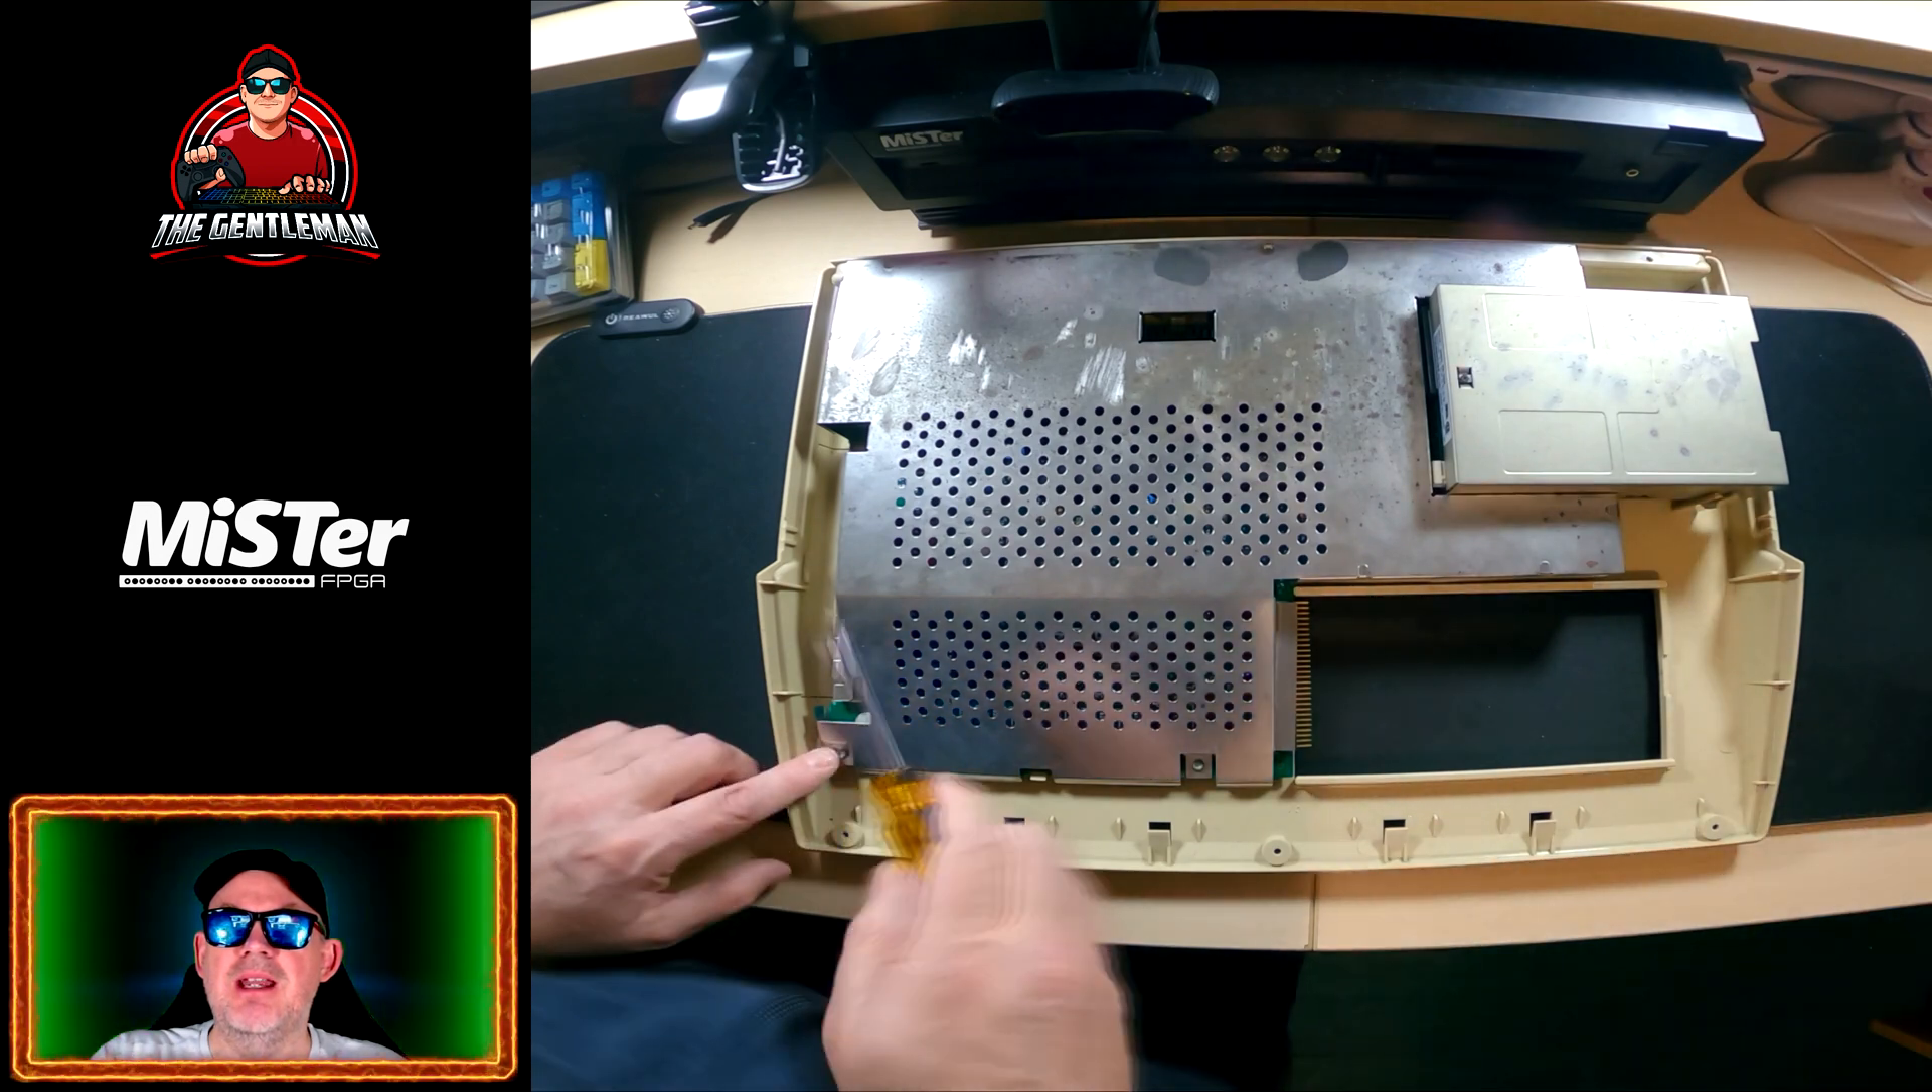I'm slowly and carefully removing out removing the memory expansion board that's not going to be needed anymore and we've simply got the floppy drive to get rid of now and we've got the shielding to get rid of here.